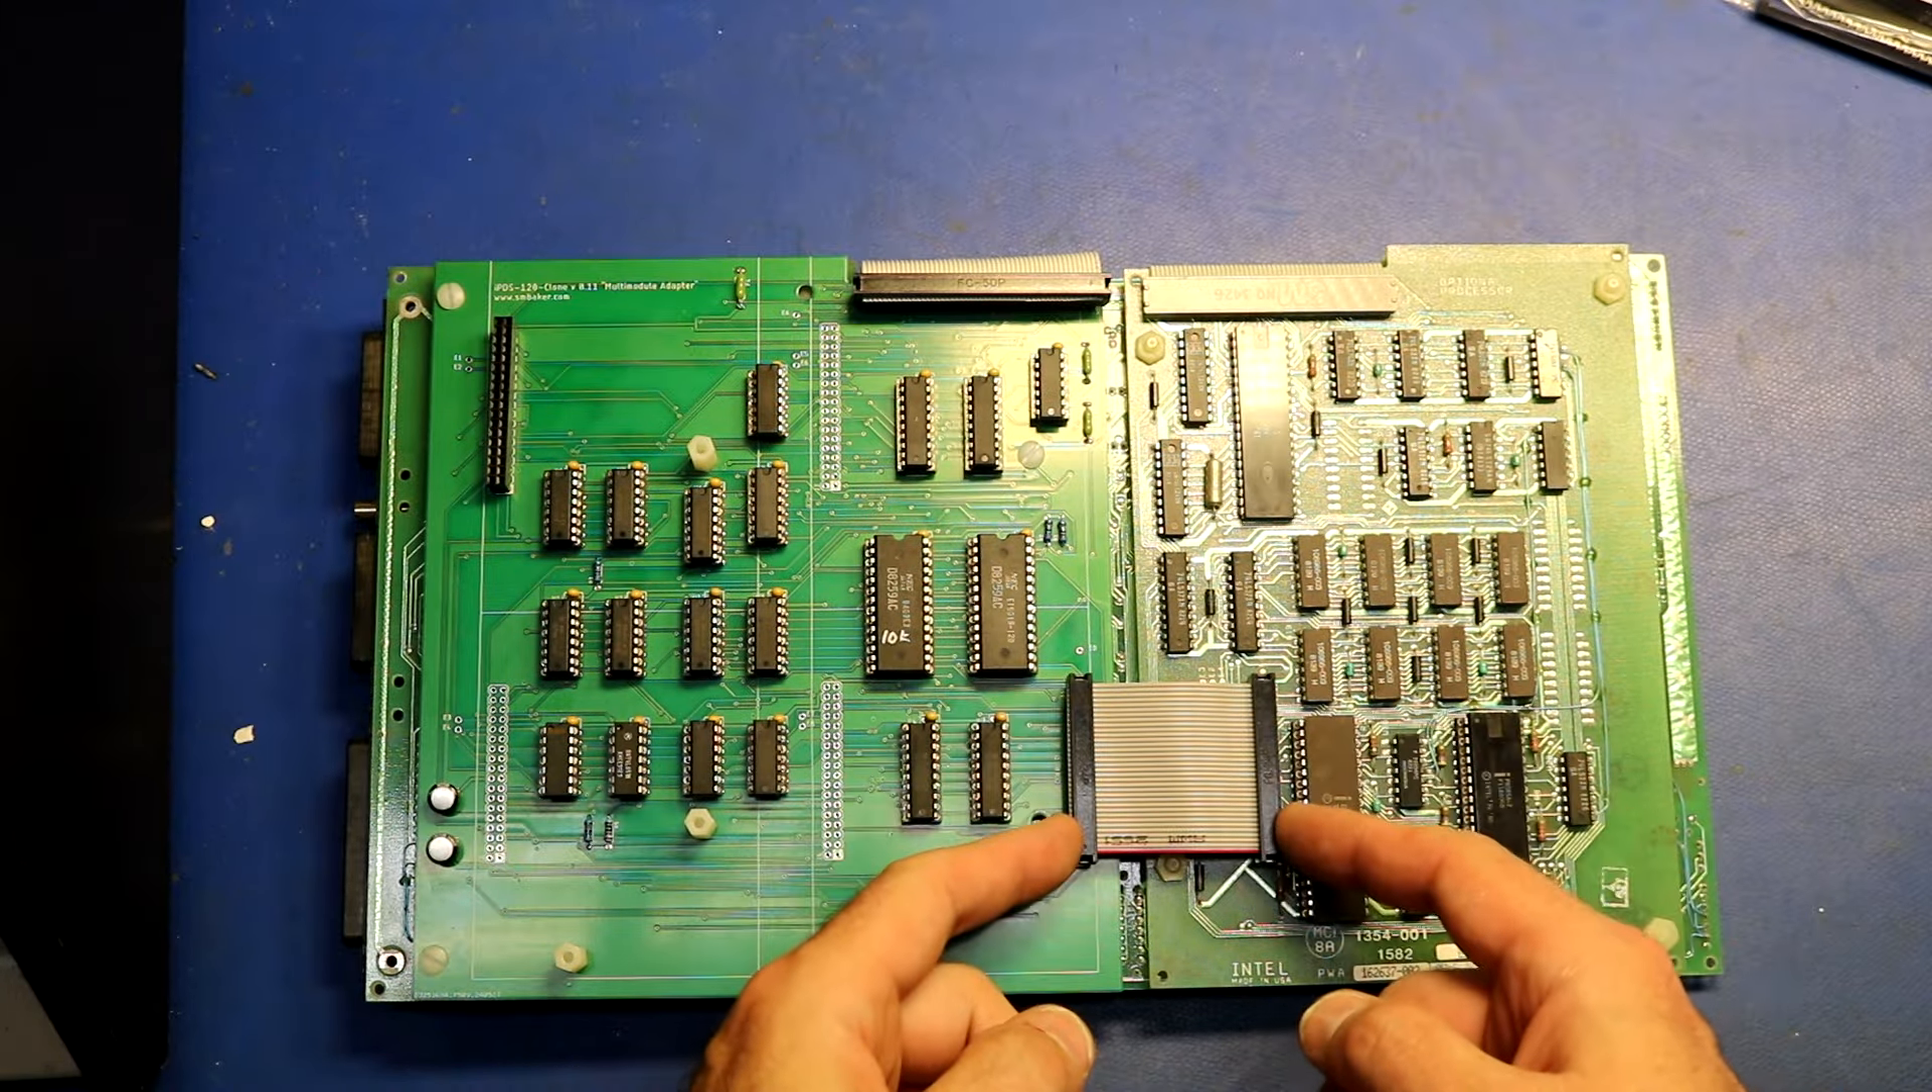Okay, here I have added the ribbon cable.